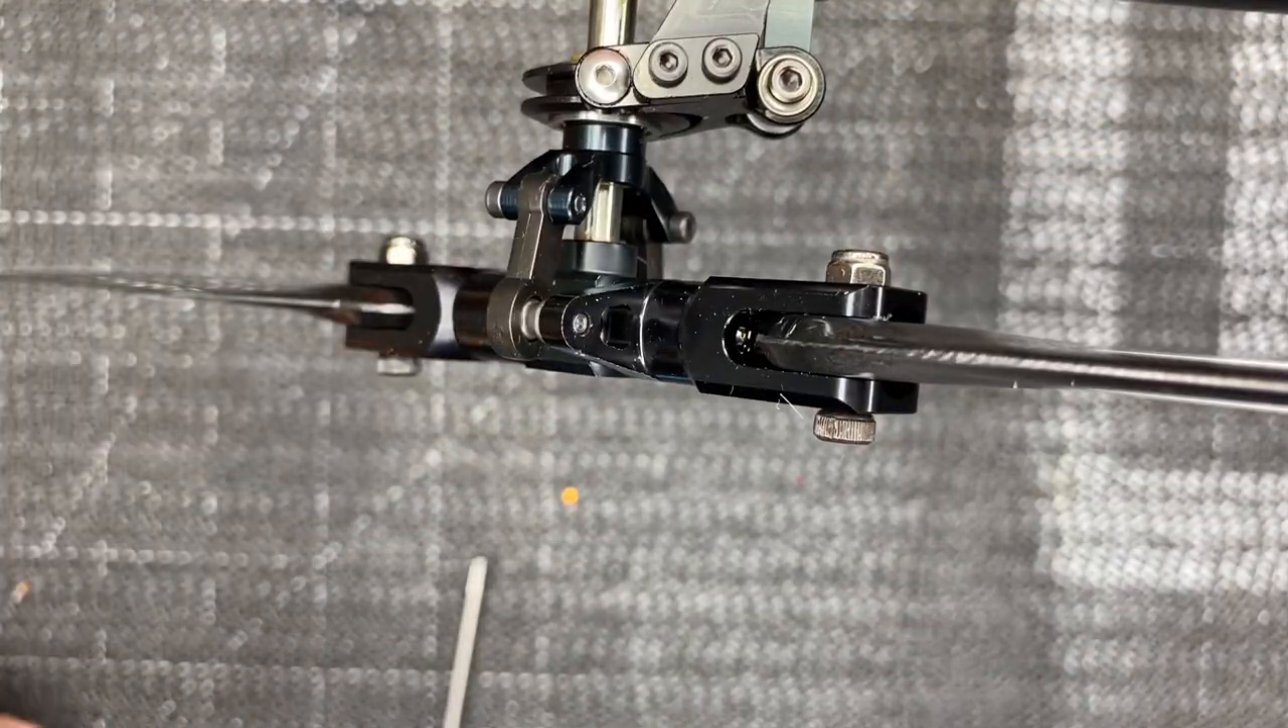So now our tail blades are on.